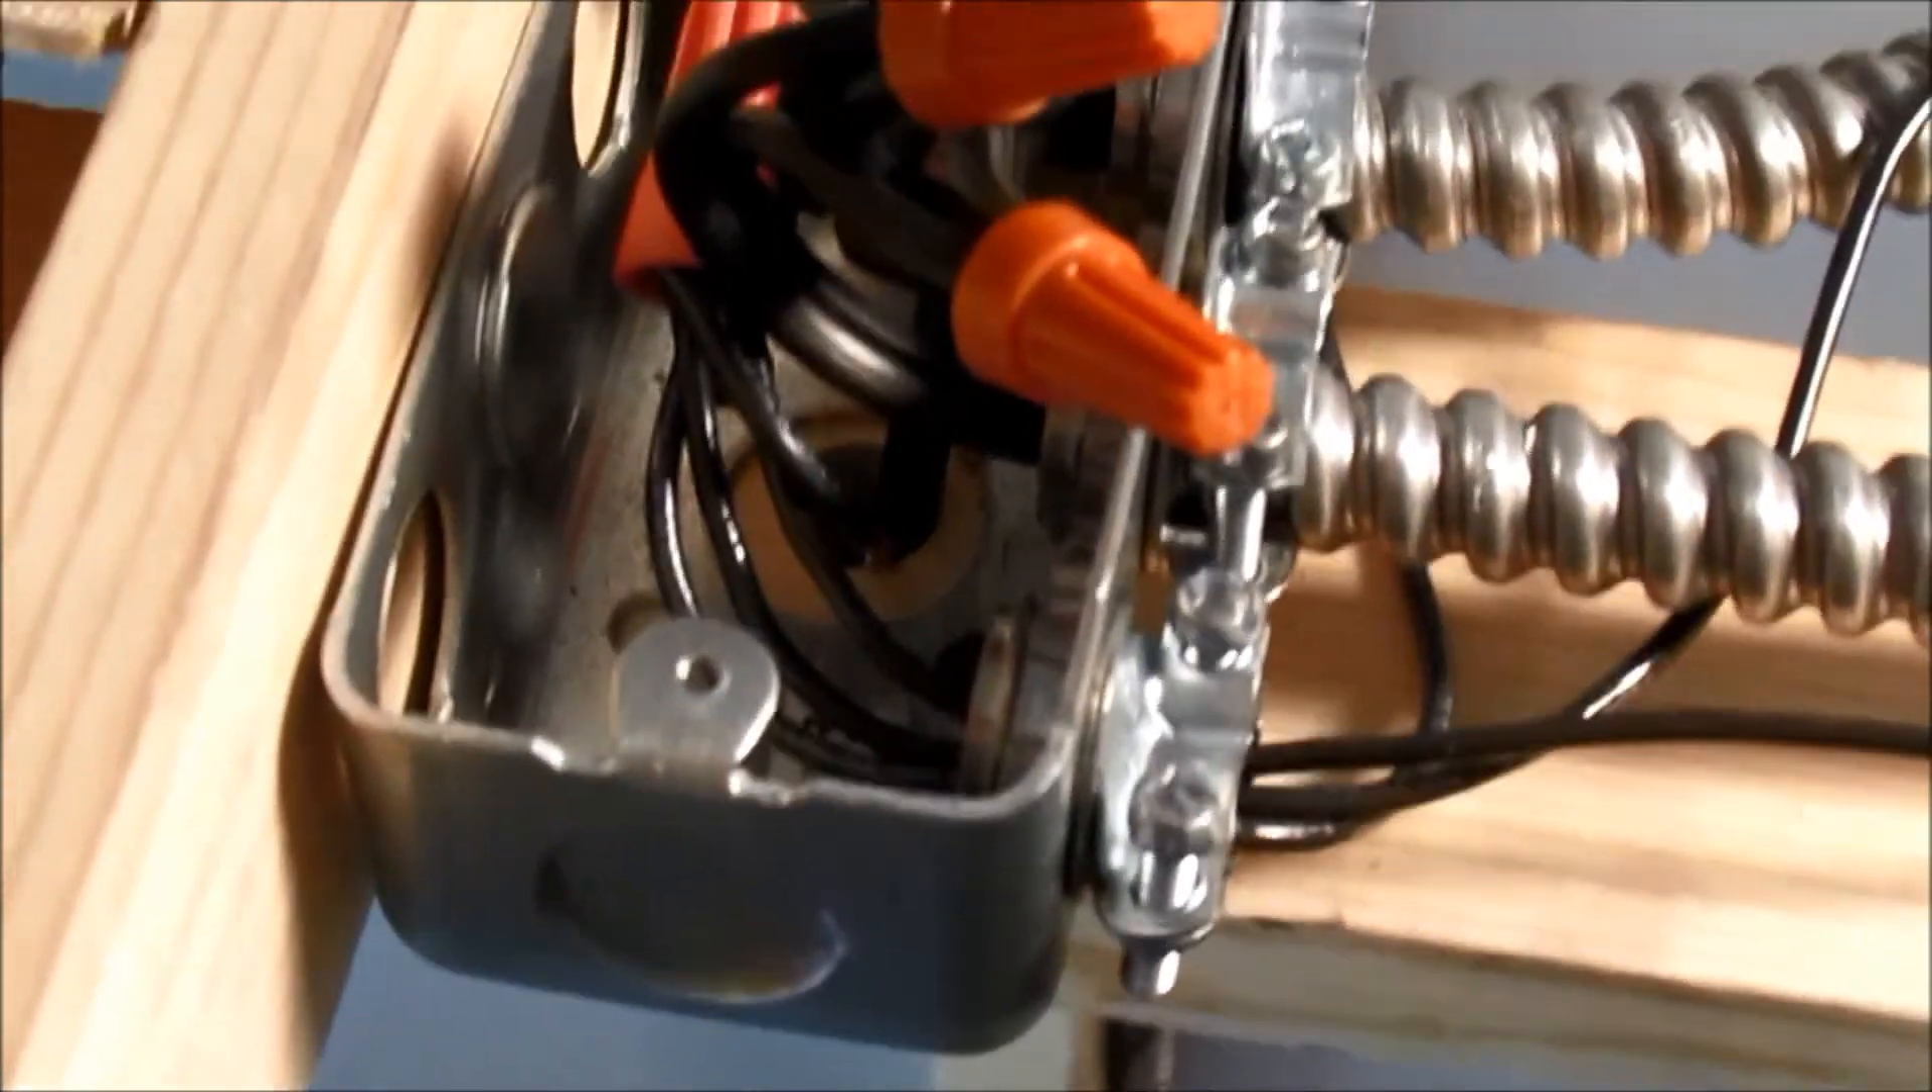Okay, so here's what the inside of the junction box looks like after it's trimmed up and has the wing nuts on it.